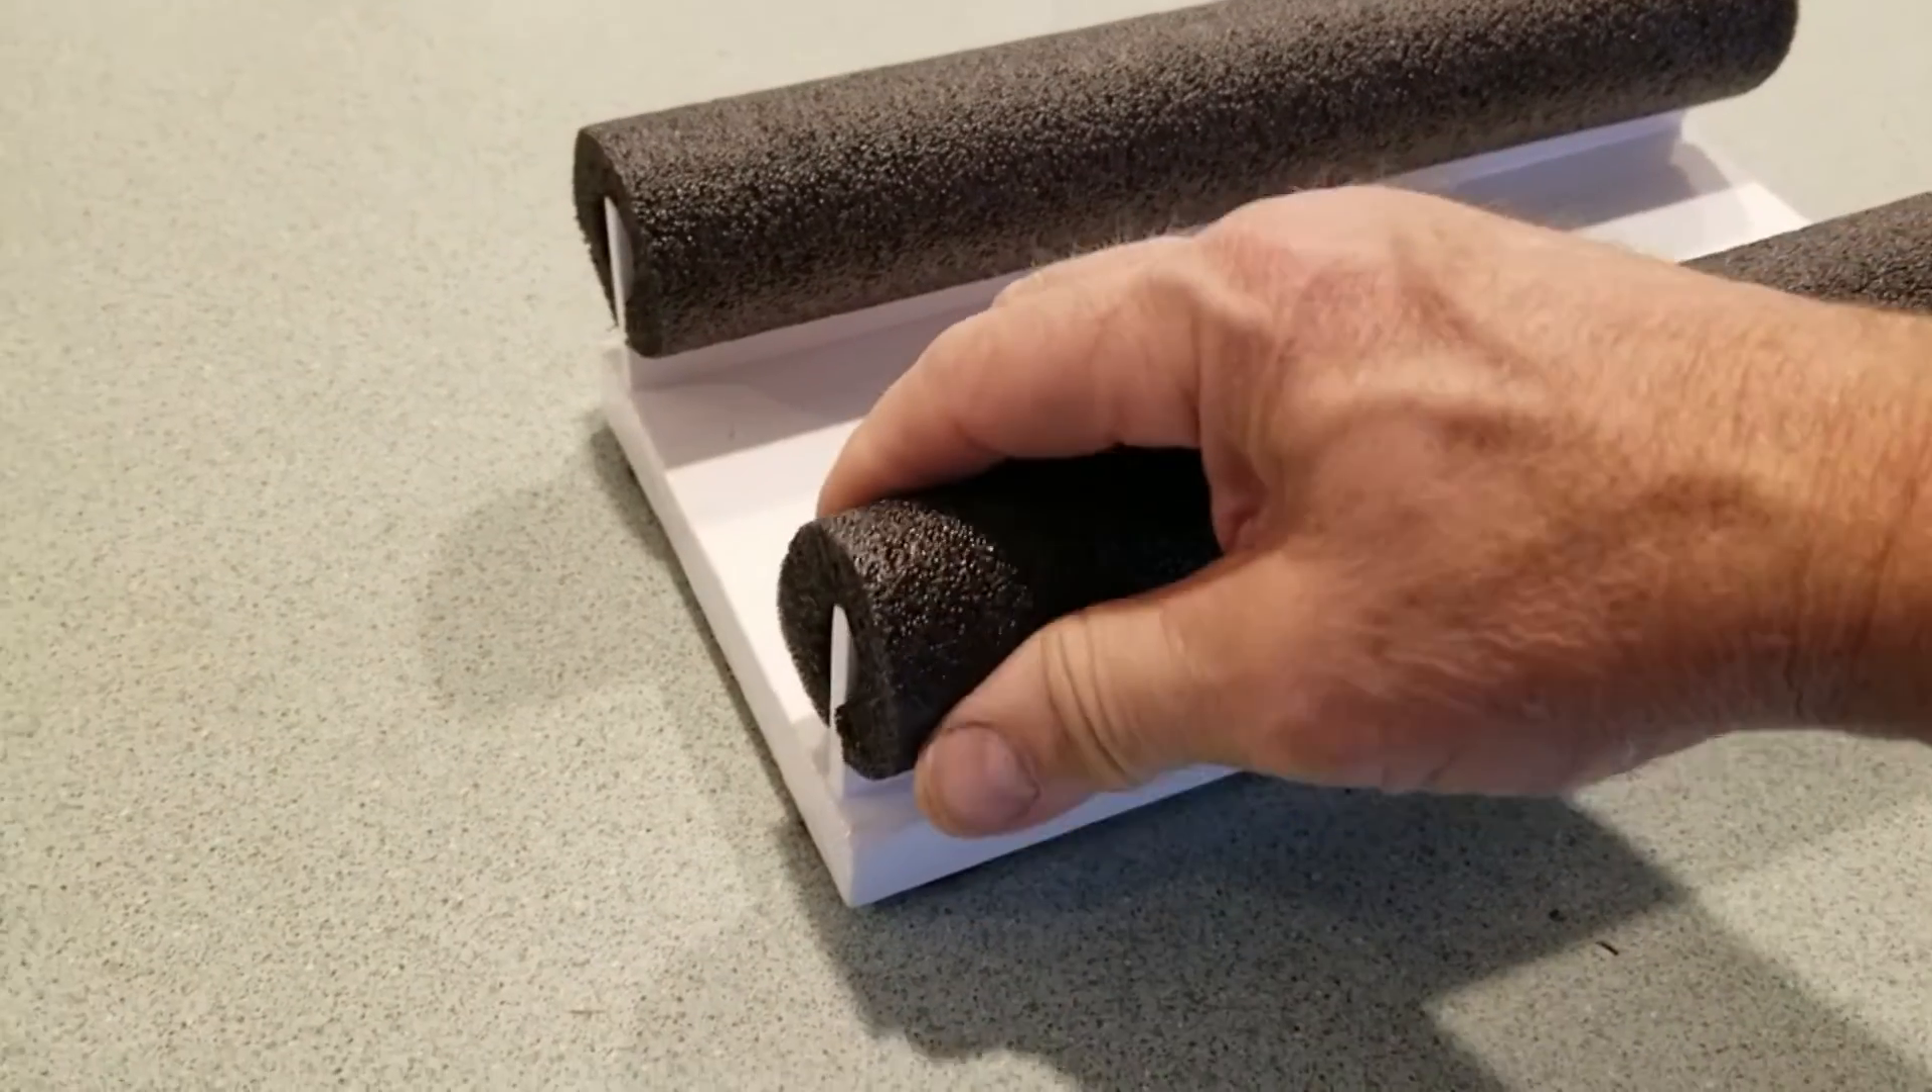Here is the finished boat stand. Pipe insulation glued on.